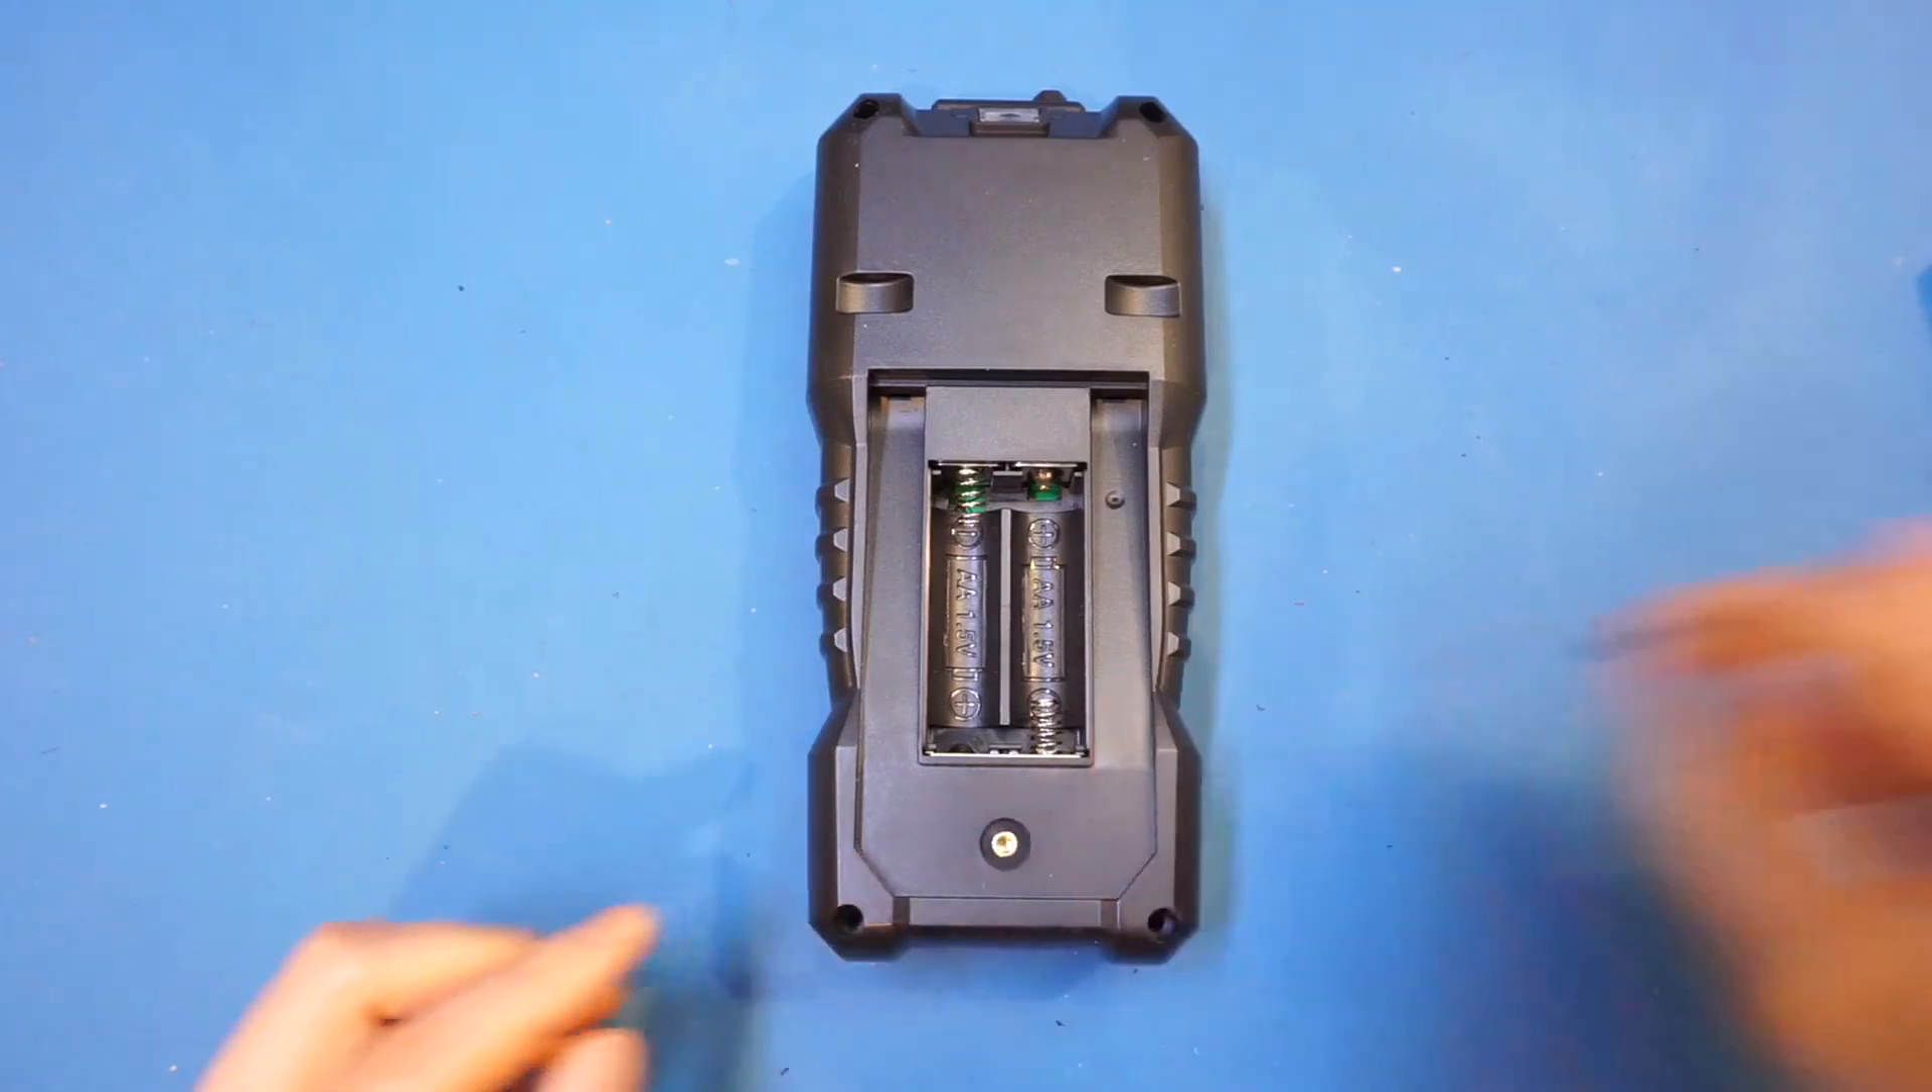Also, I removed the back of the battery cover, which is secured by this one machine screw here.